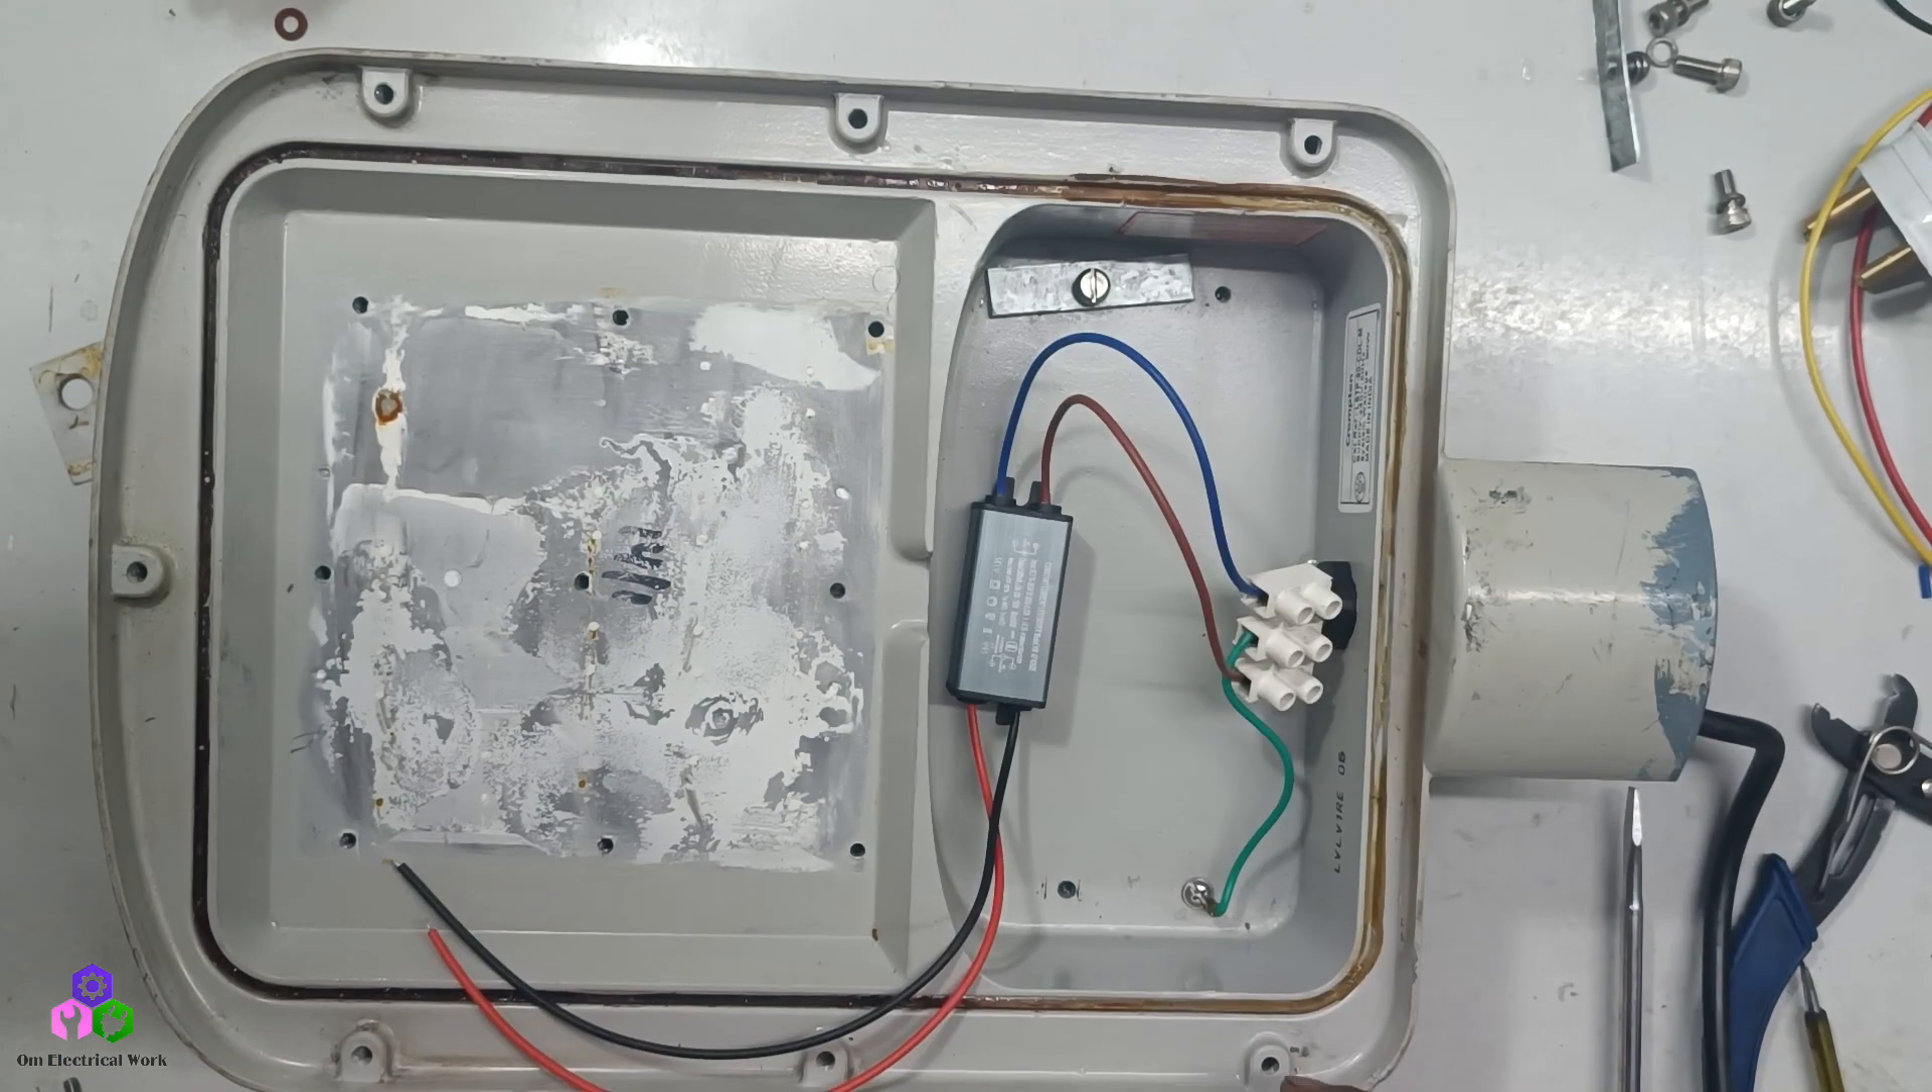گائیز ہم نے ڈرائیور لگا دیا ہے۔